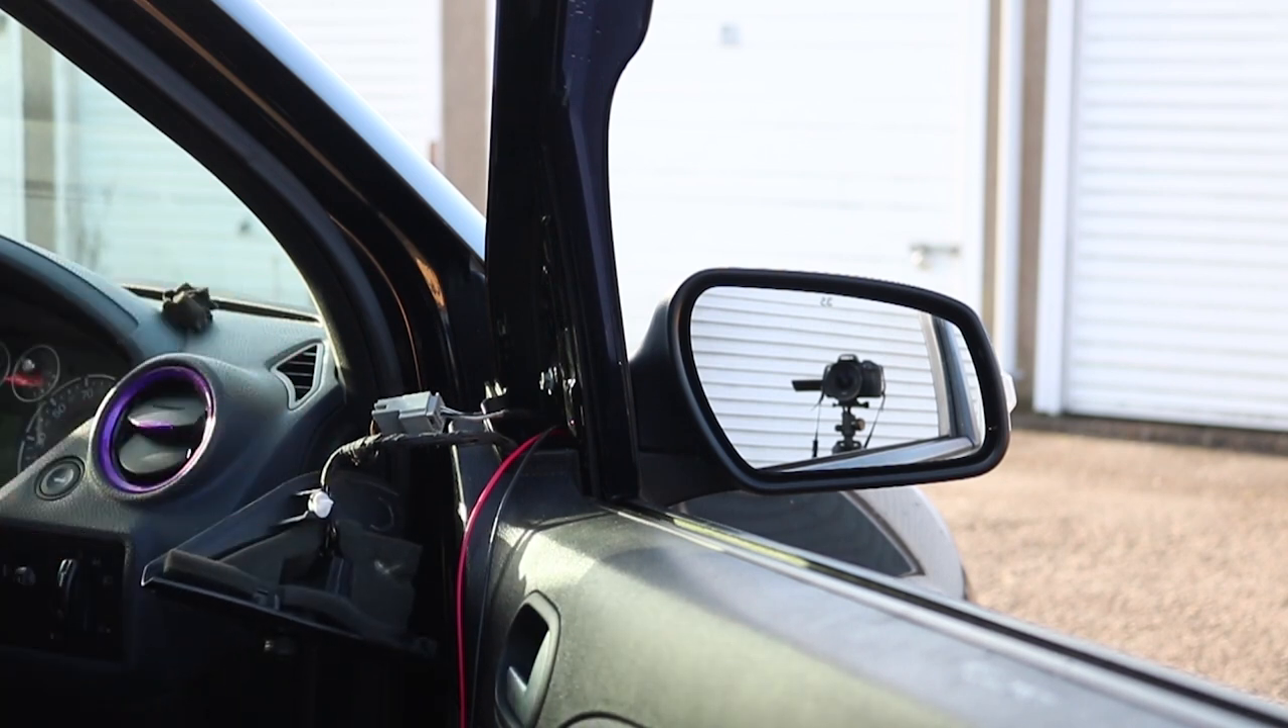So that mirror is all perfectly put together.